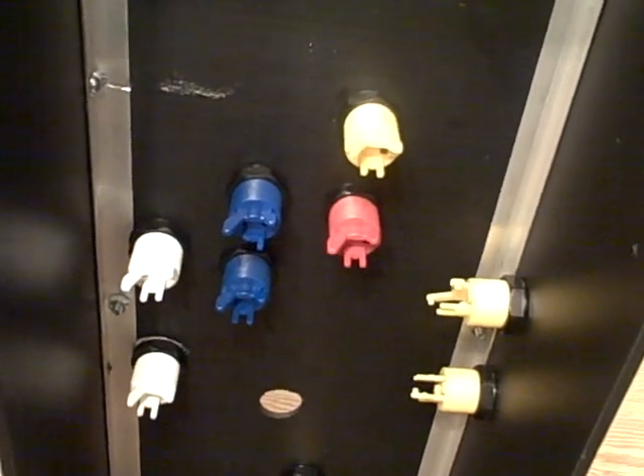We got all the individual buttons here. No connectors on there yet.